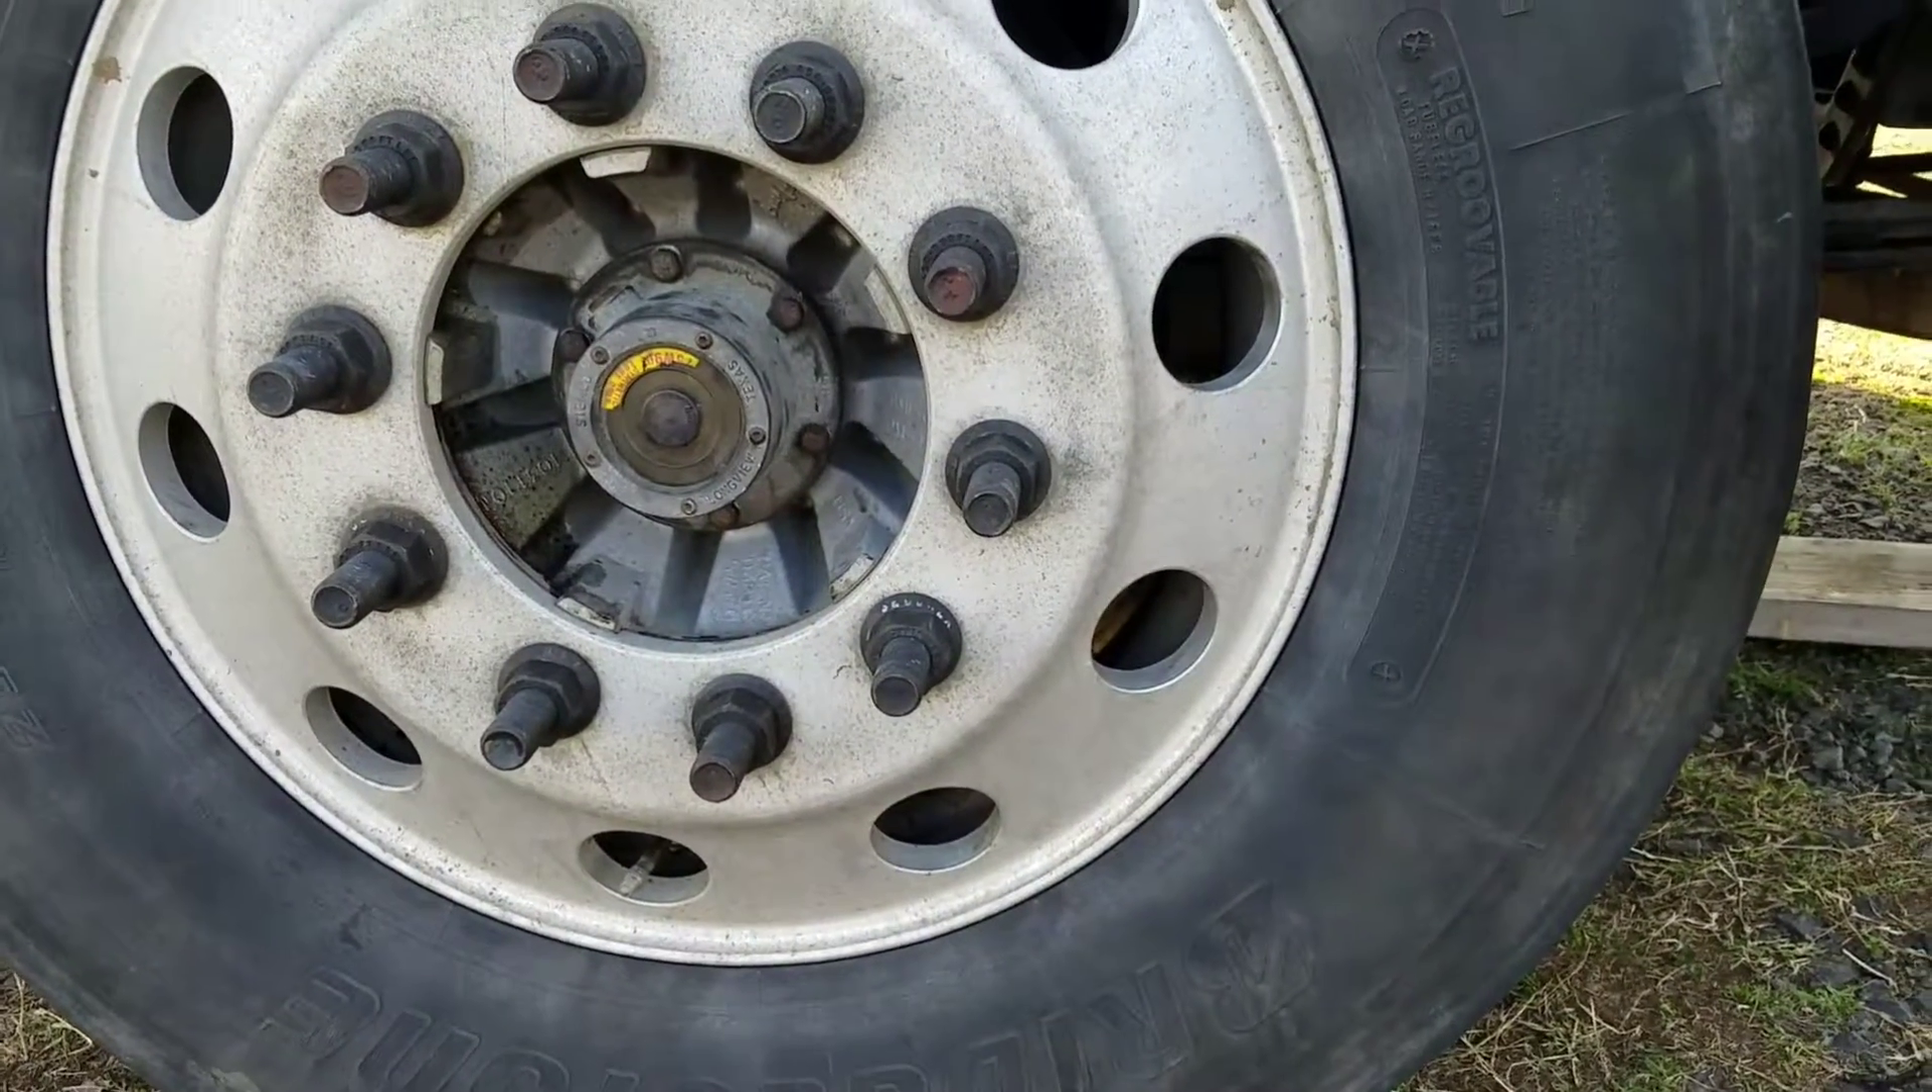Just got to put the caps on those lug nuts and torque the lug nuts.